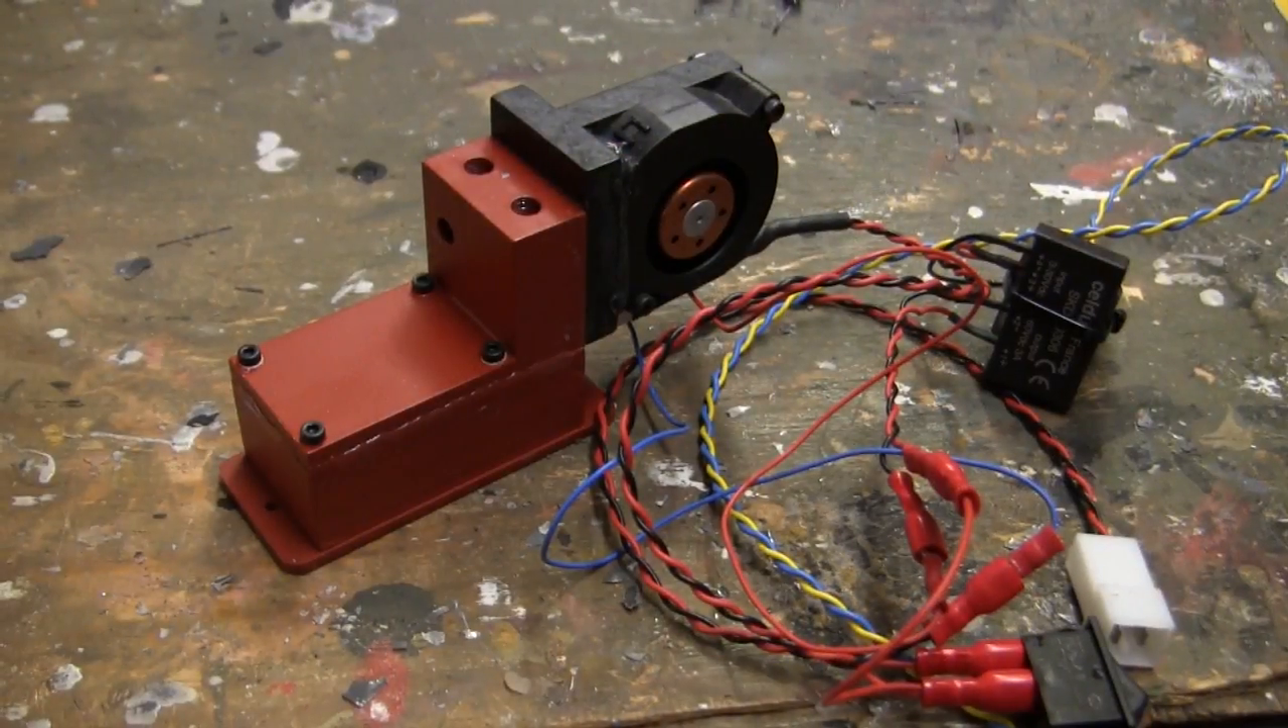And here's the unit now fully assembled and ready for installation to the model.